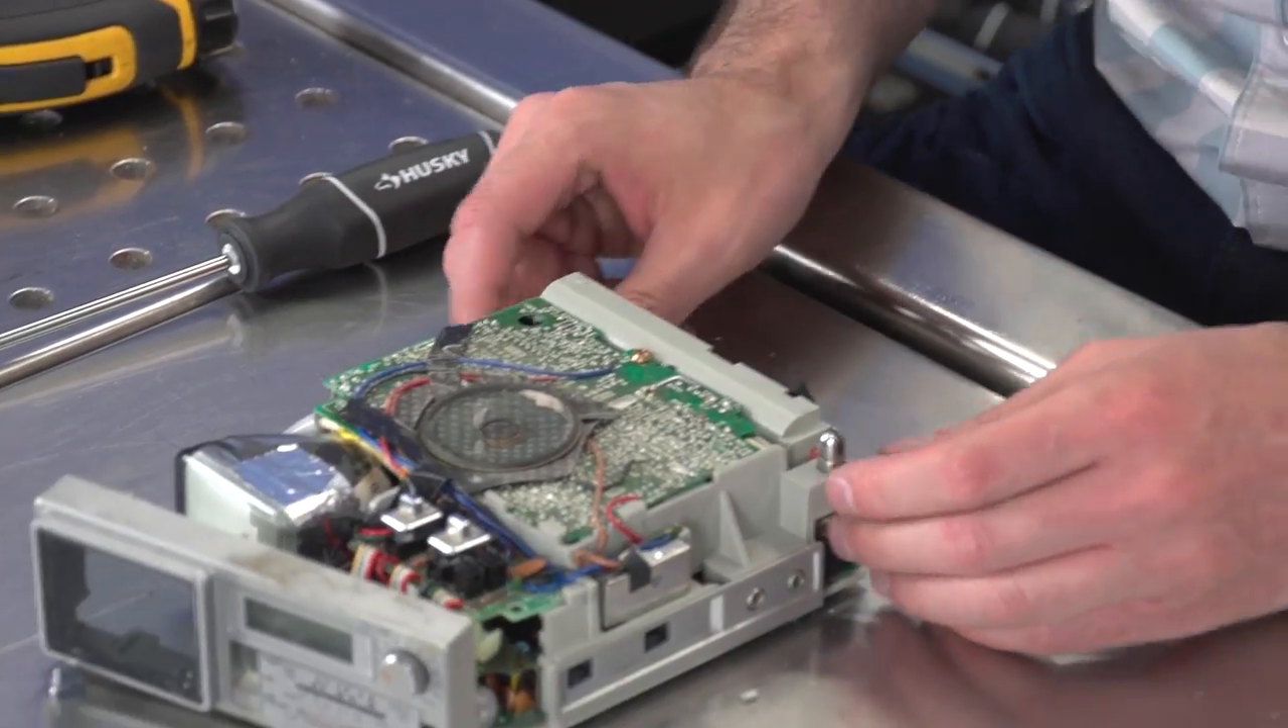Okay, so the top's coming off, and we're in.